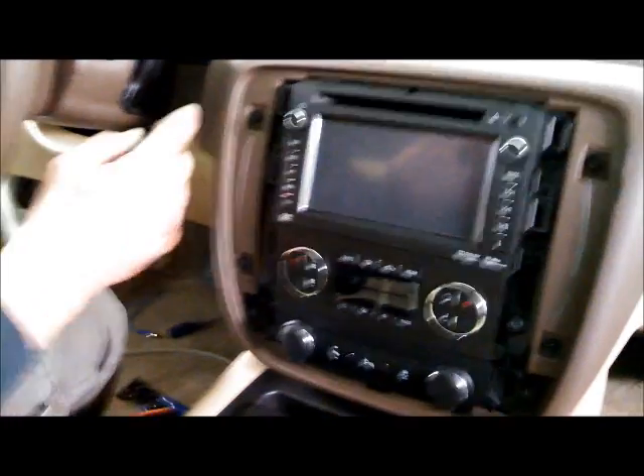So we are all back together except for our trim. And also our panel up front.